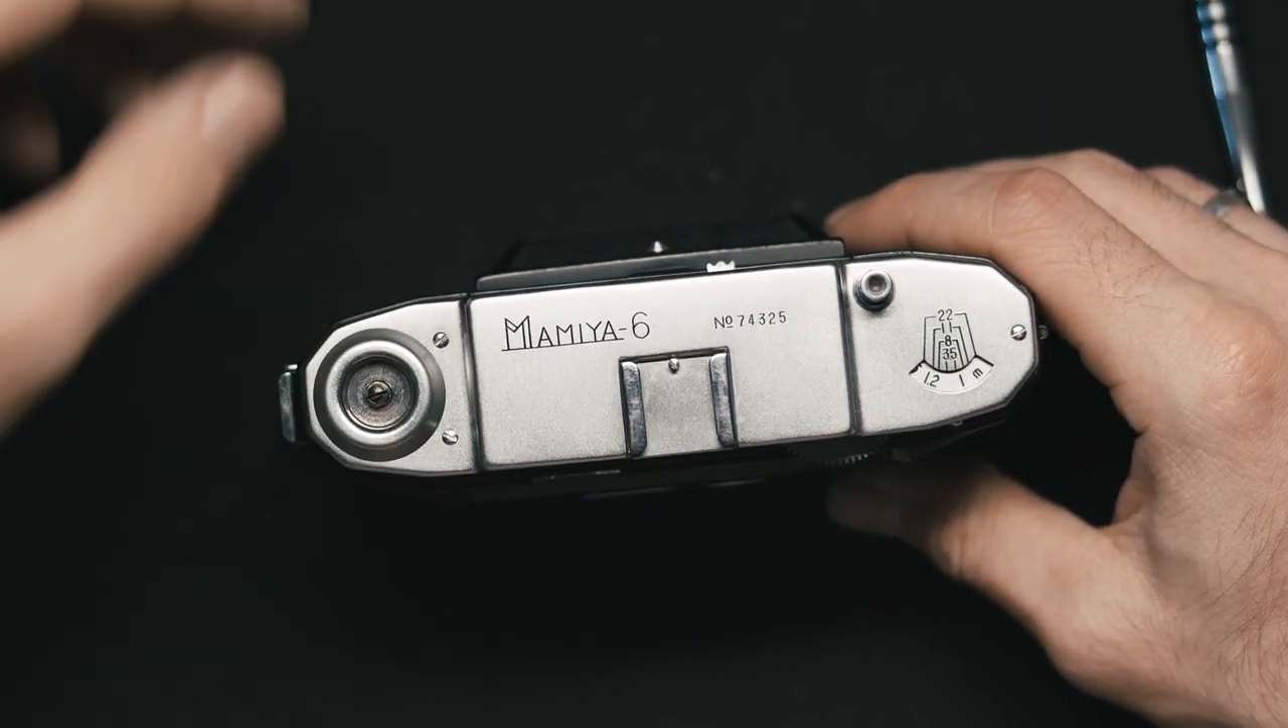The only thing is left is the winding knob.